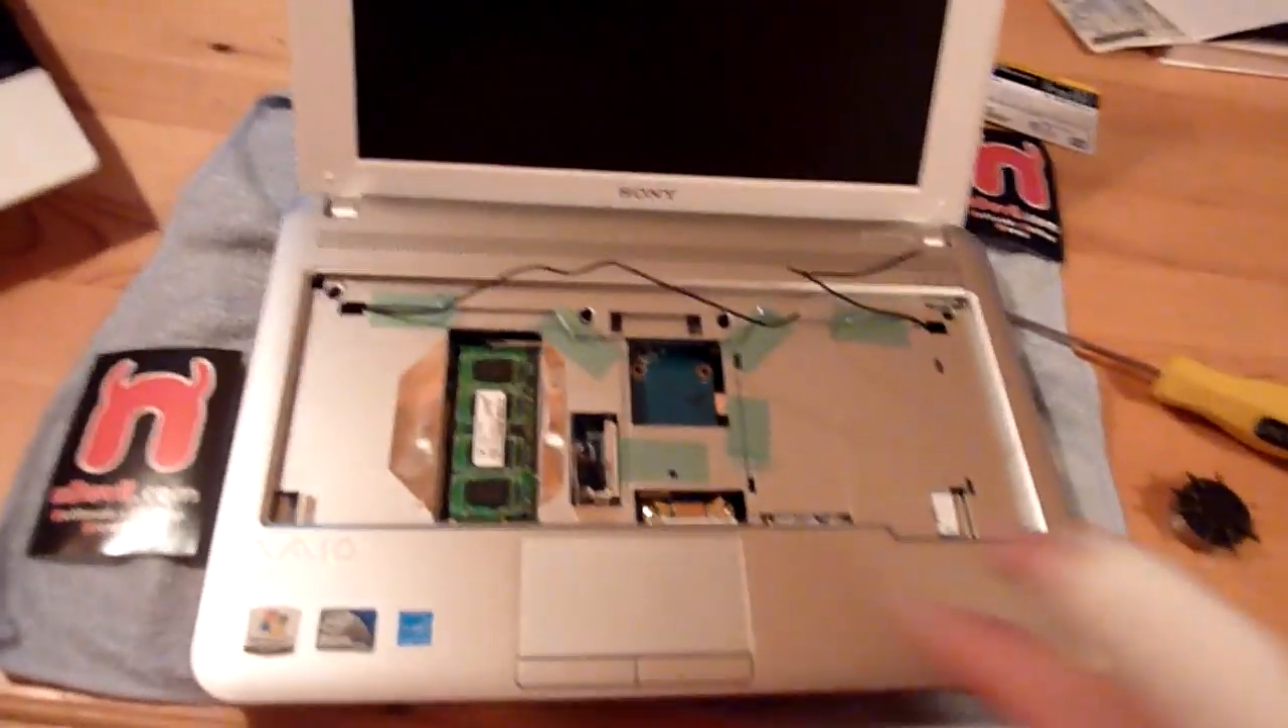As you can see I already took out the keyboard and usually these cables they are hidden under this tape and the keyboard is plugged in here.